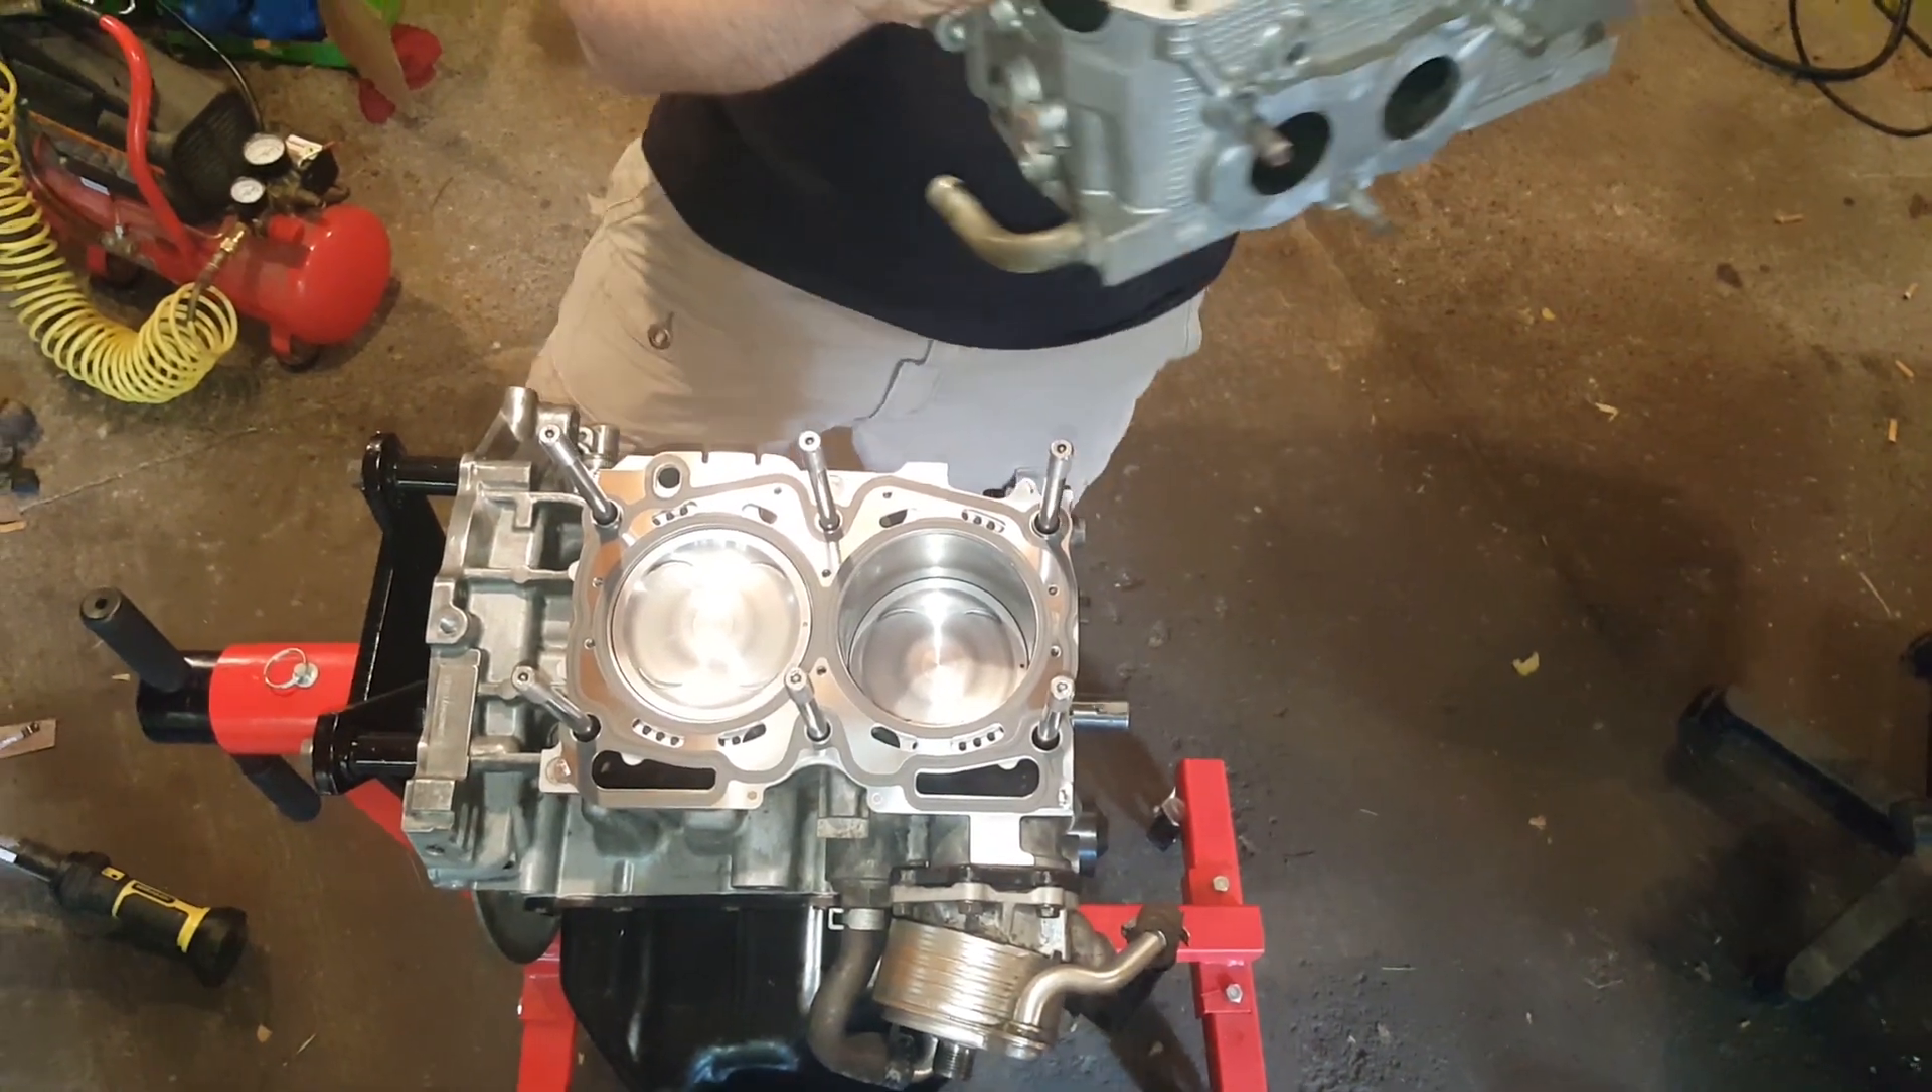All right. Got the head gasket on. We bought our gasket kit from eBay.